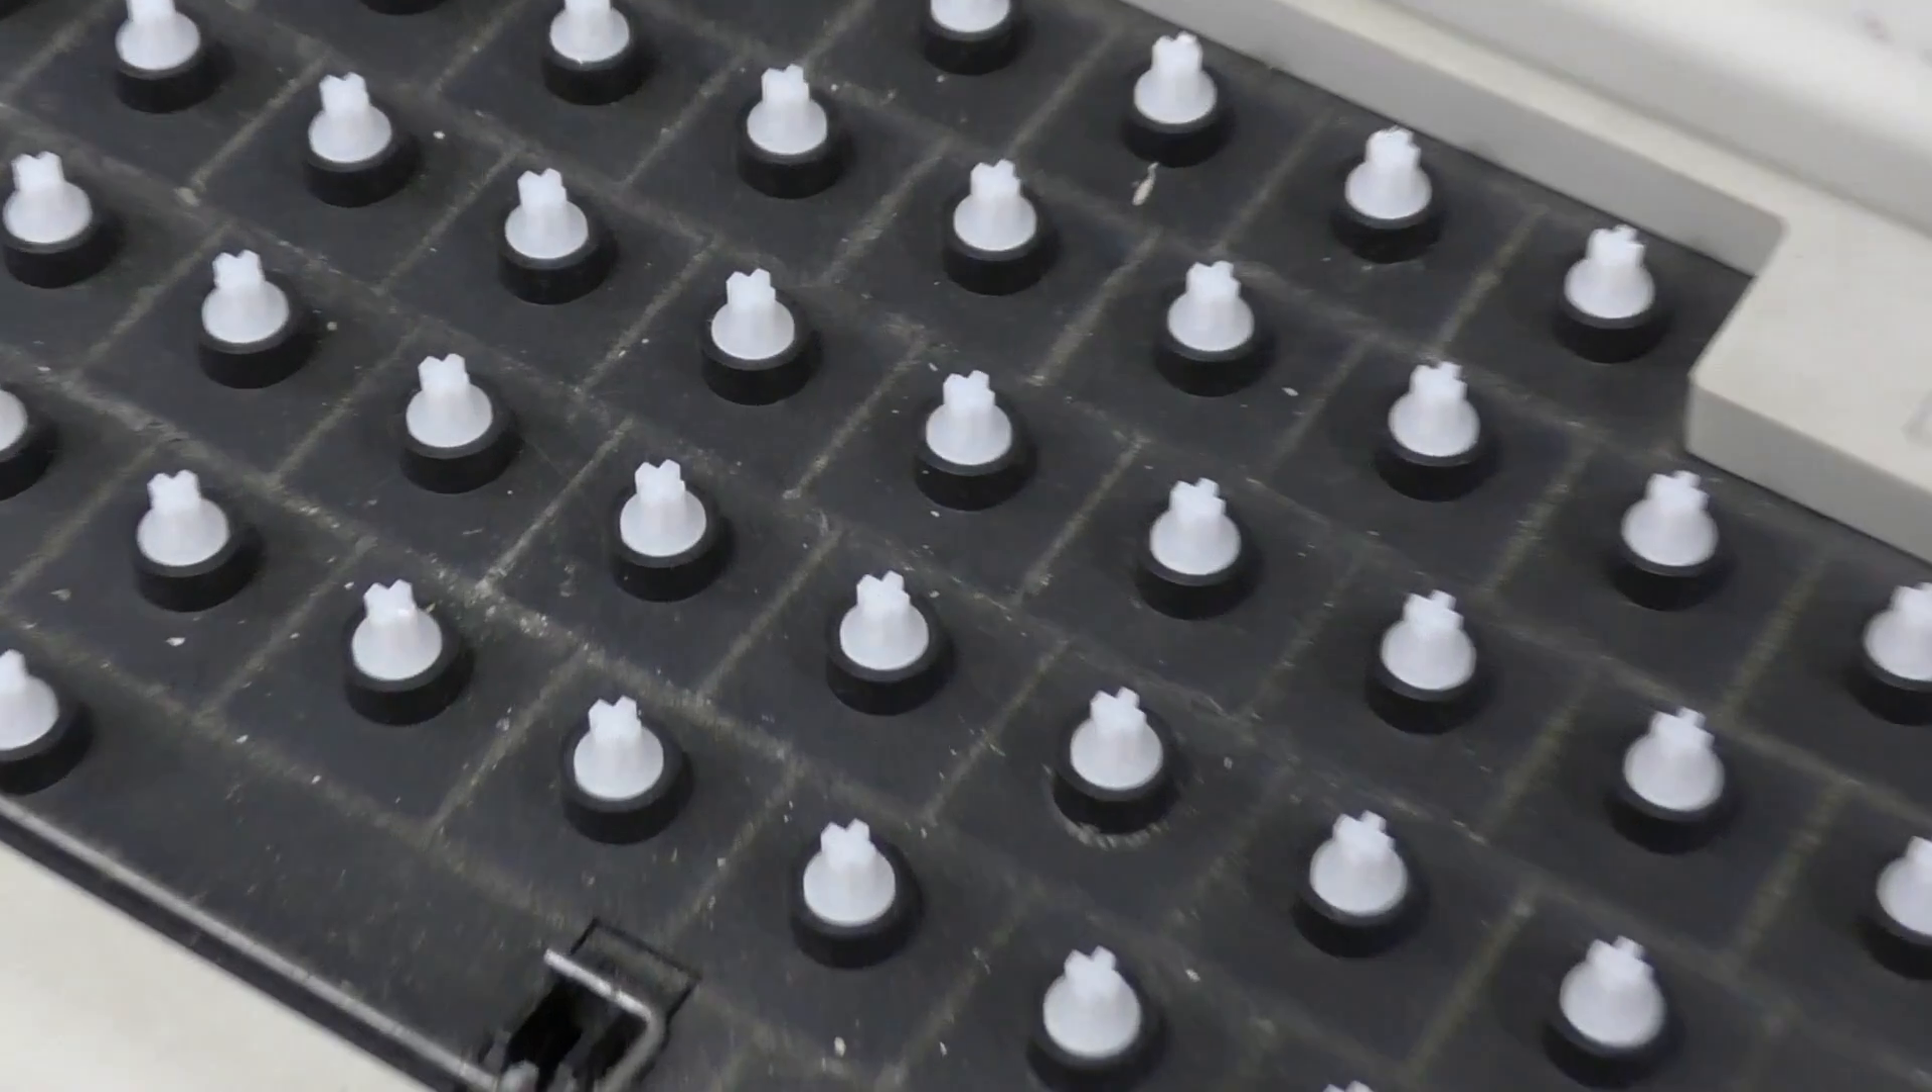OK, all of the keys were removed, and there is a very thin outline of dirt showing where all the boundaries of the keys were.